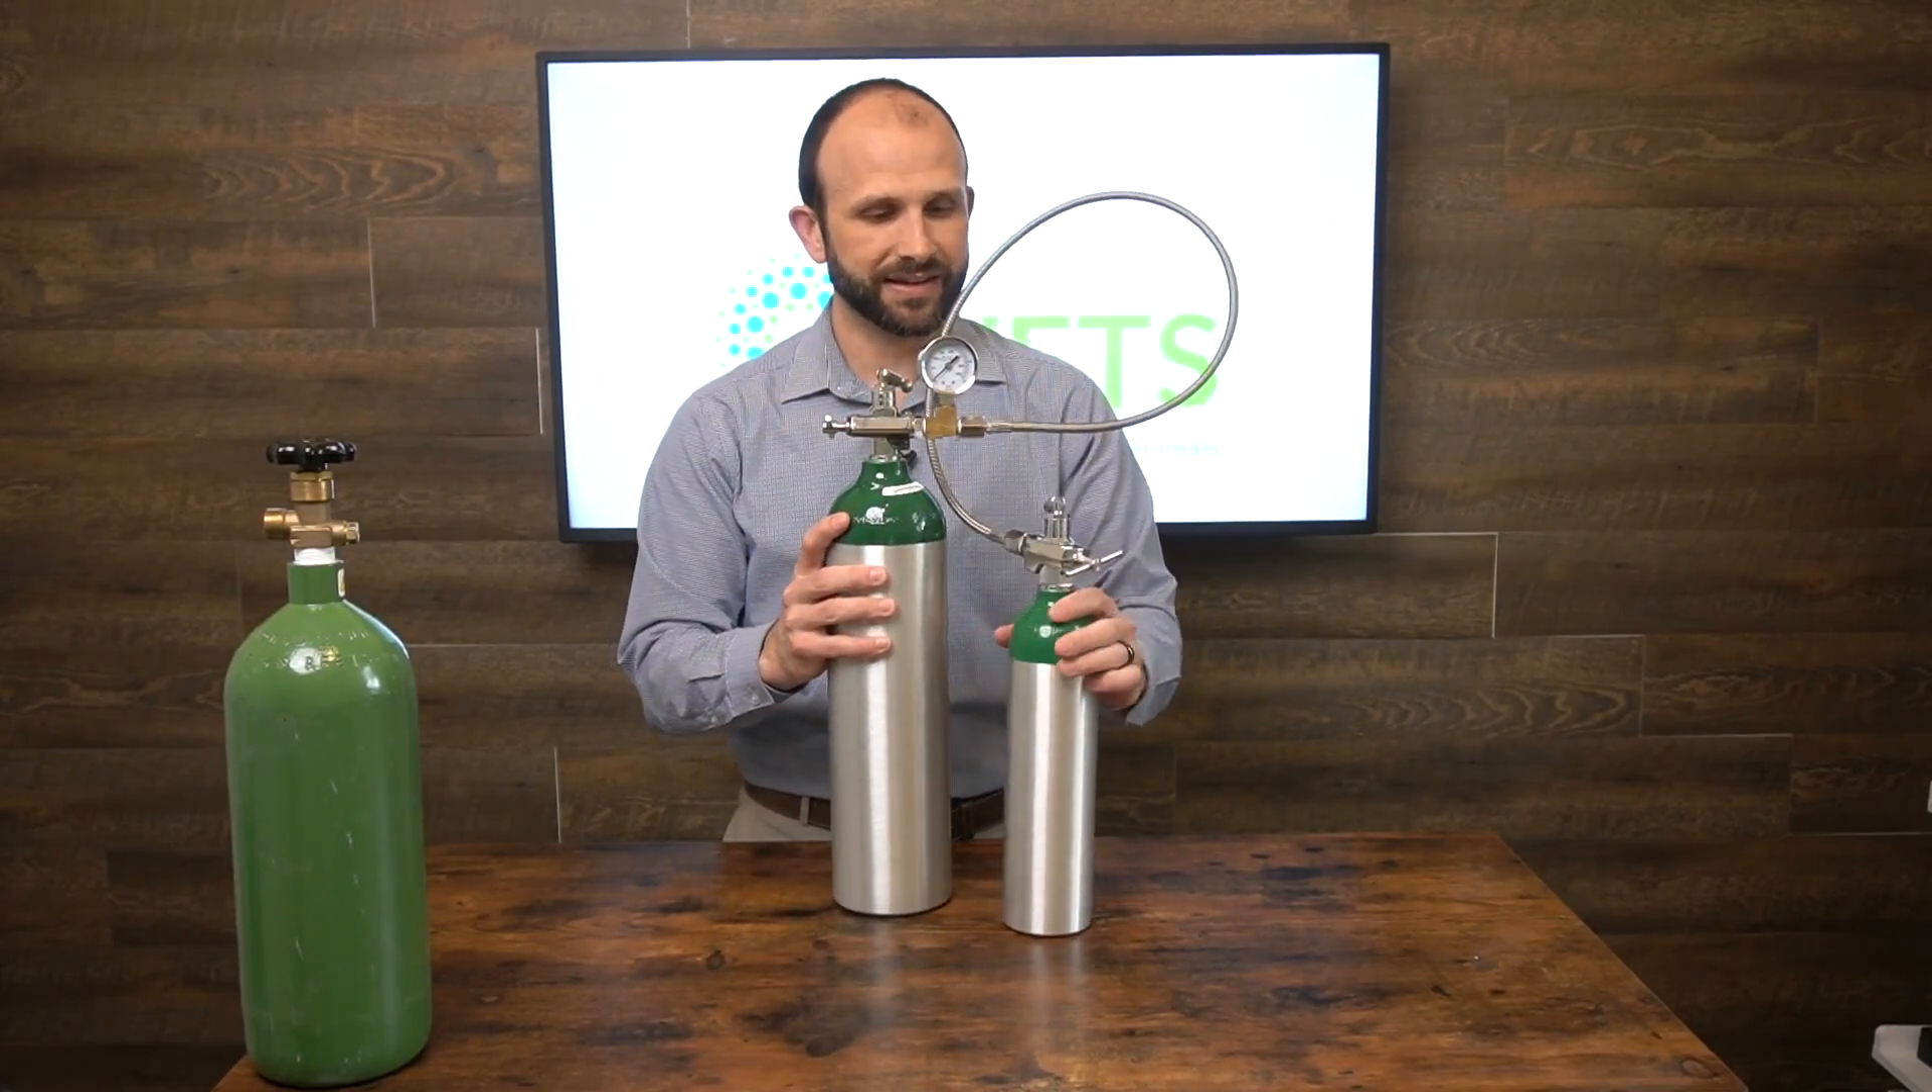So i've got both tanks connected here now.